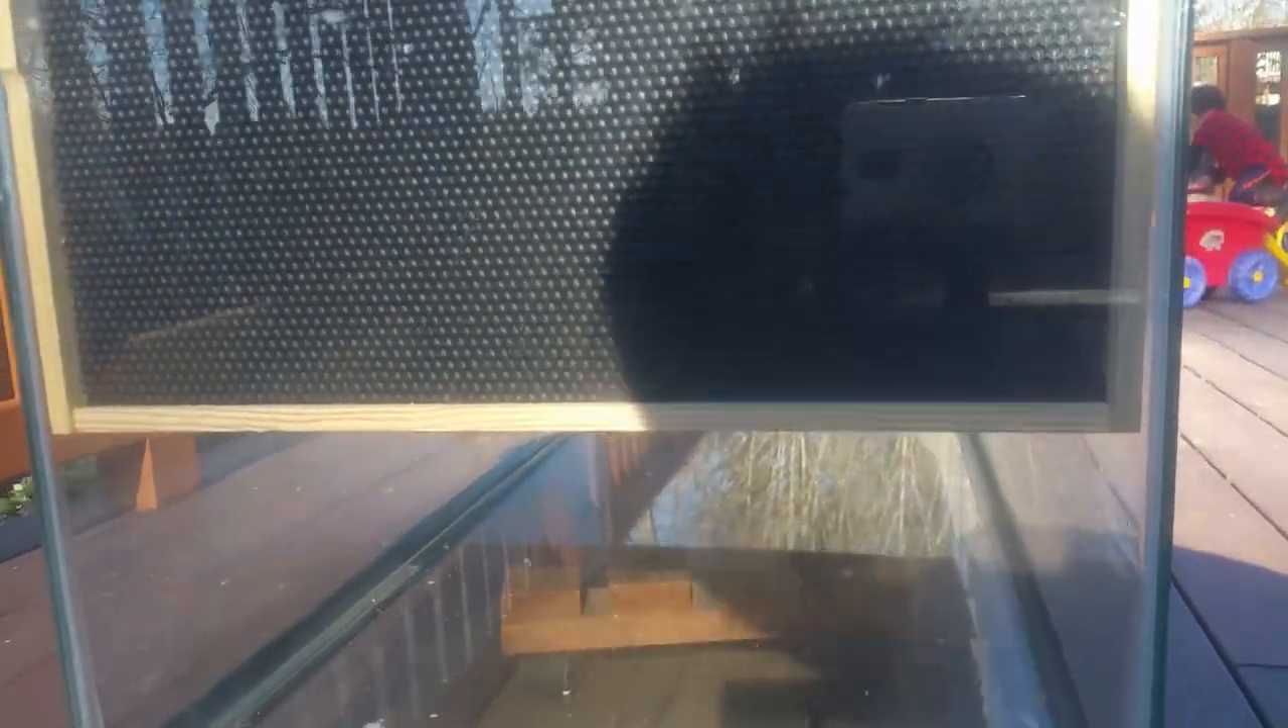You can see there's a large gap underneath because the terrarium was deeper than it should be for a hive.